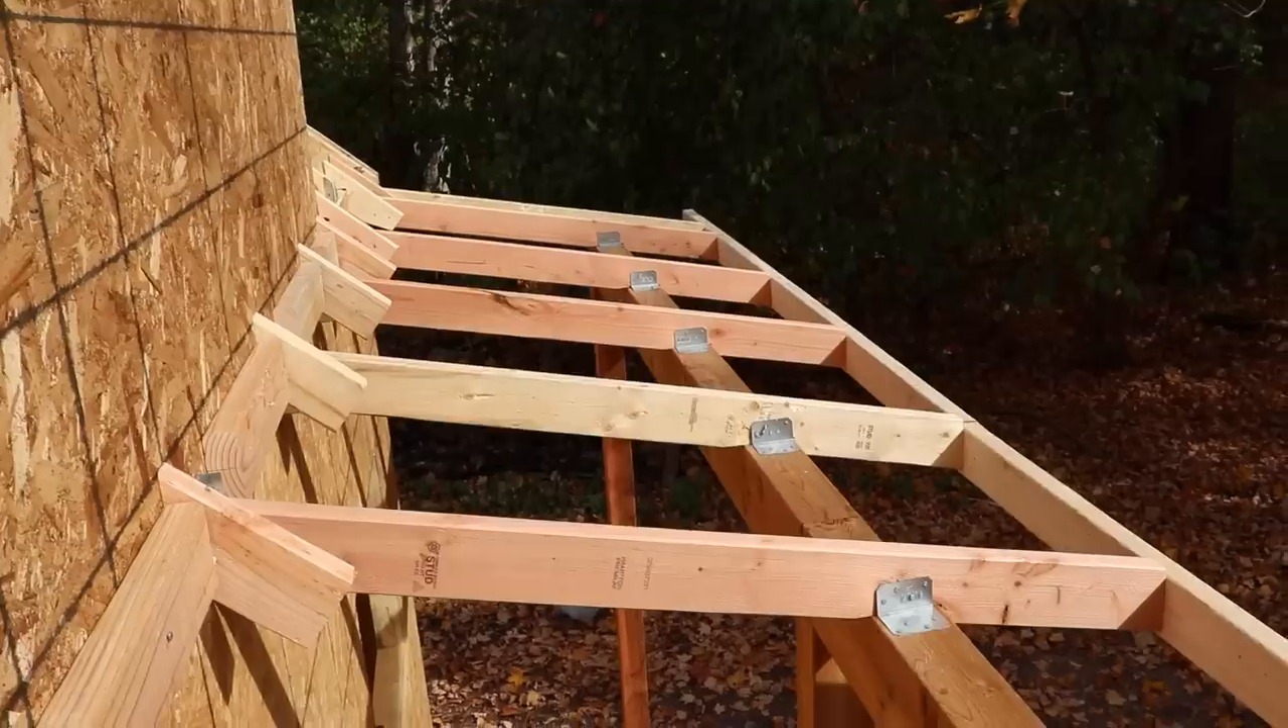And then finally, I added some cheap insurance with these brackets on the roof rafters.